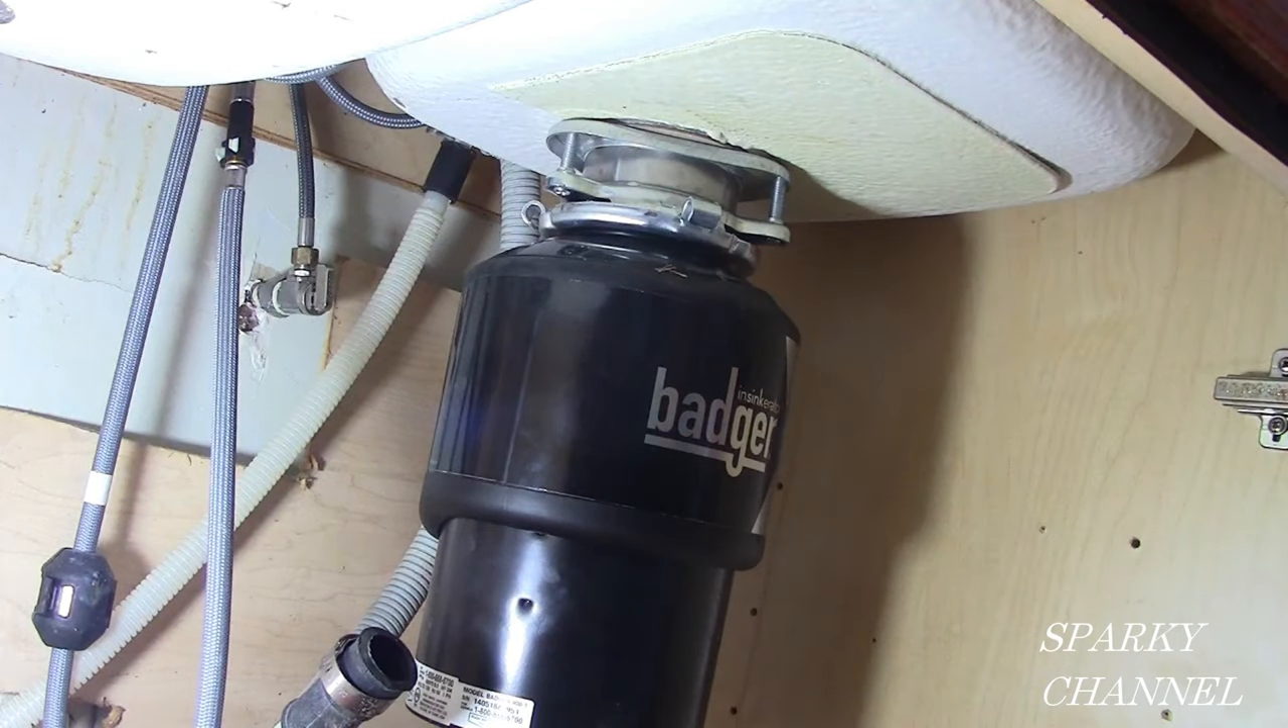Here's the garbage disposal put right up next to the throat piece.